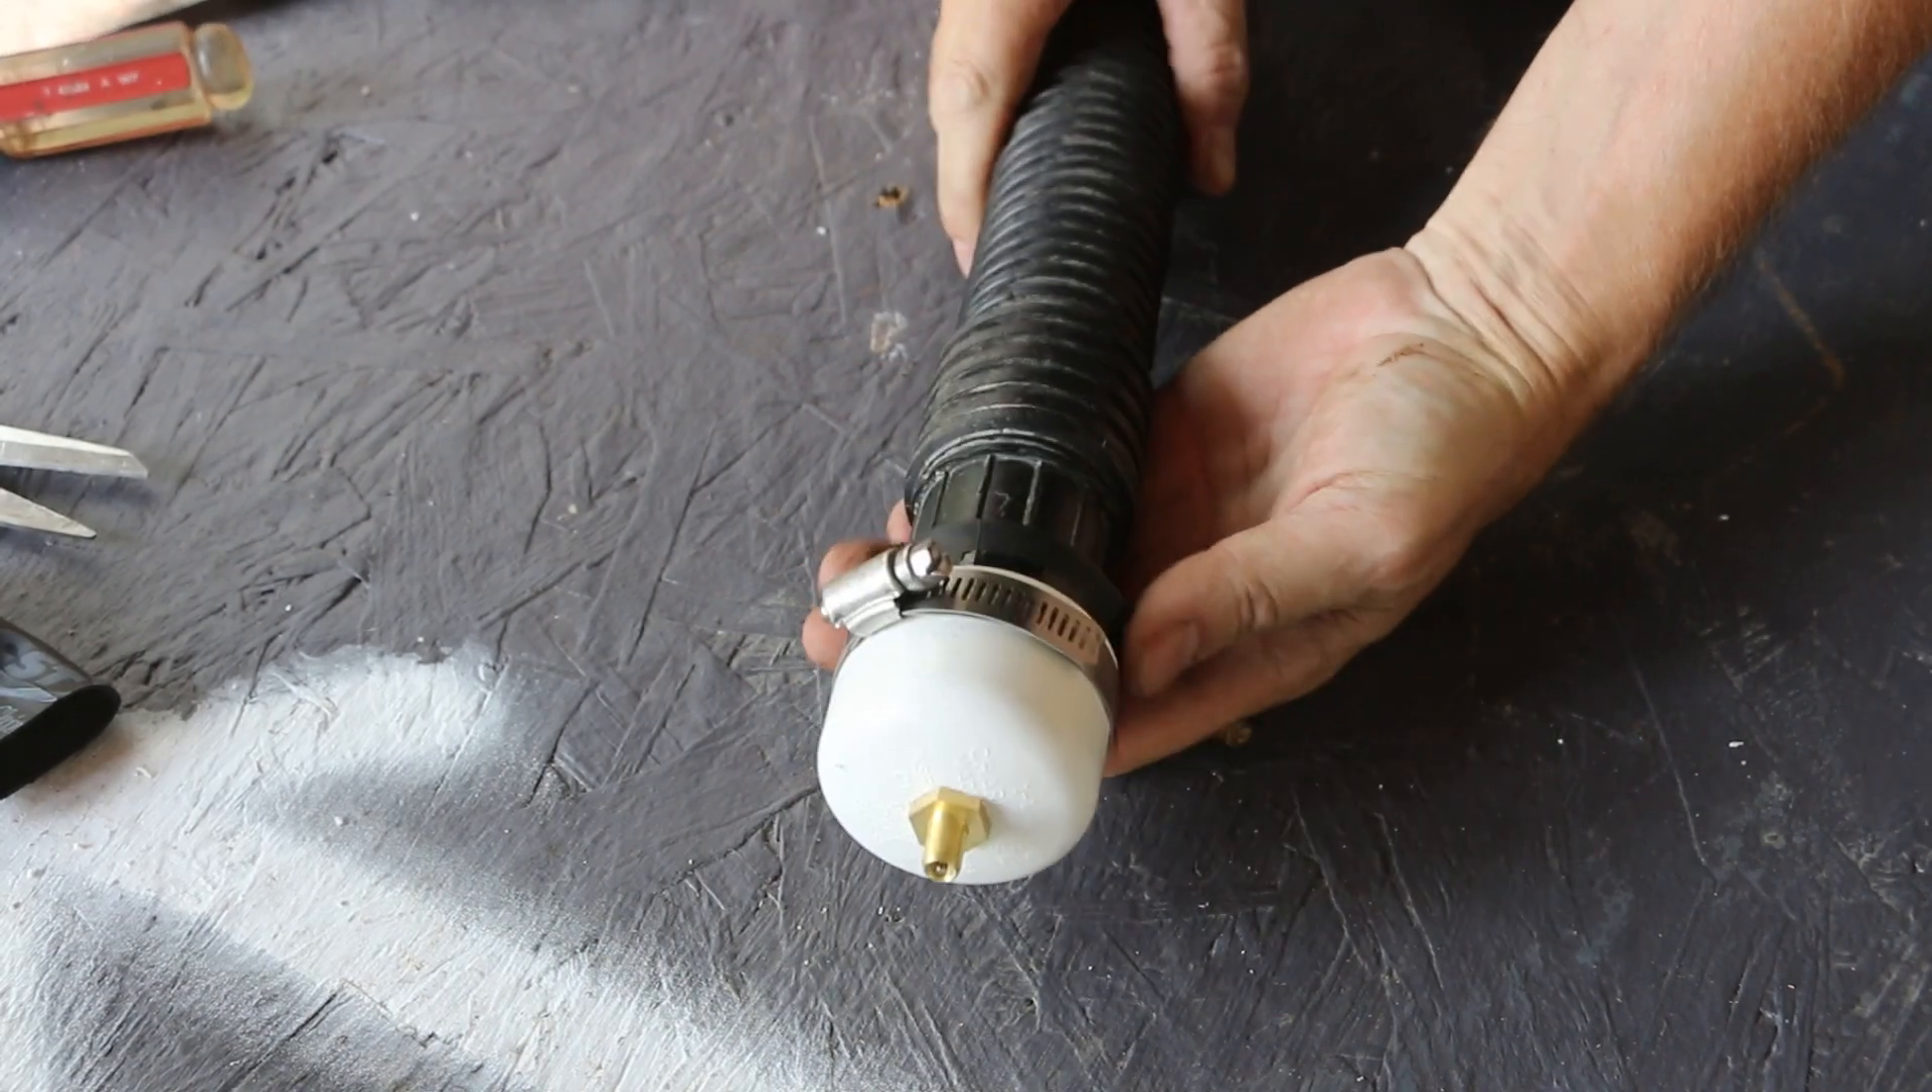So this is not a high pressure hose so we'll see. Alright the fitting is complete.